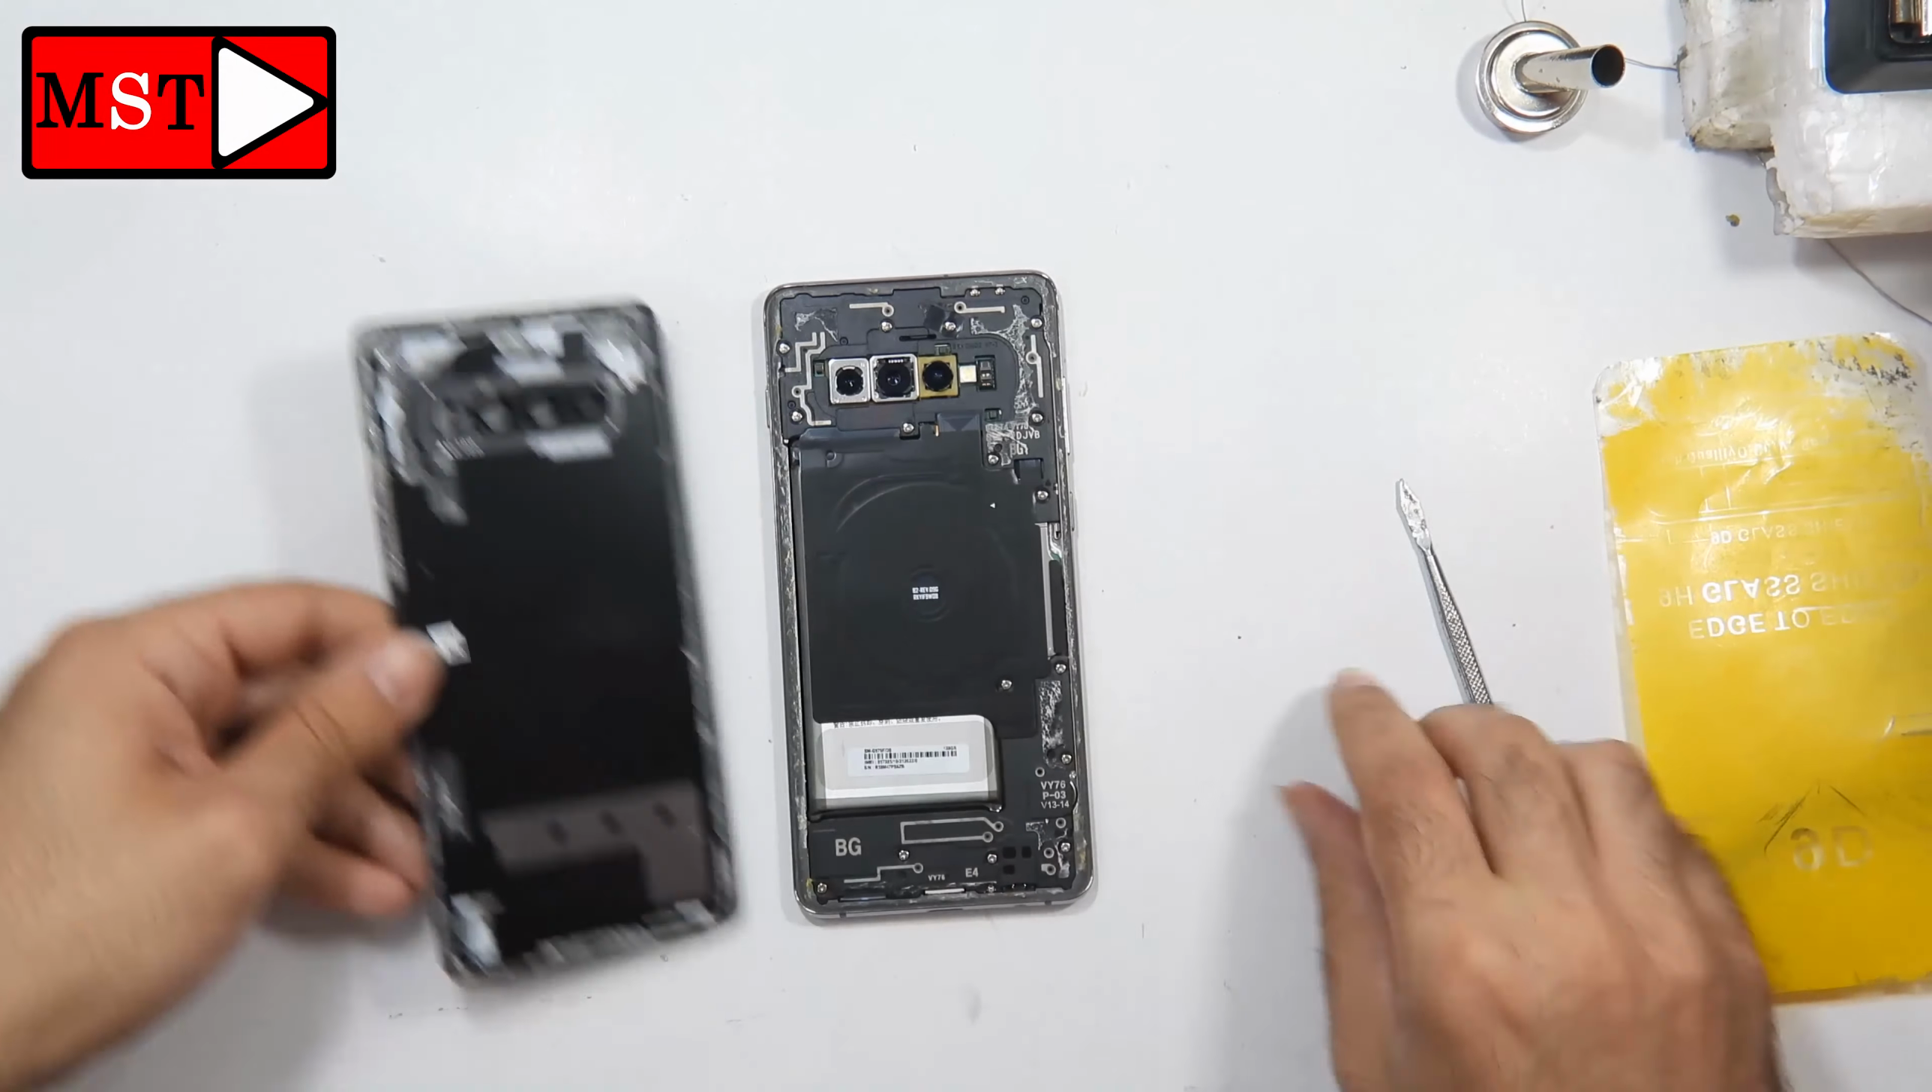Okay, the back has been removed.